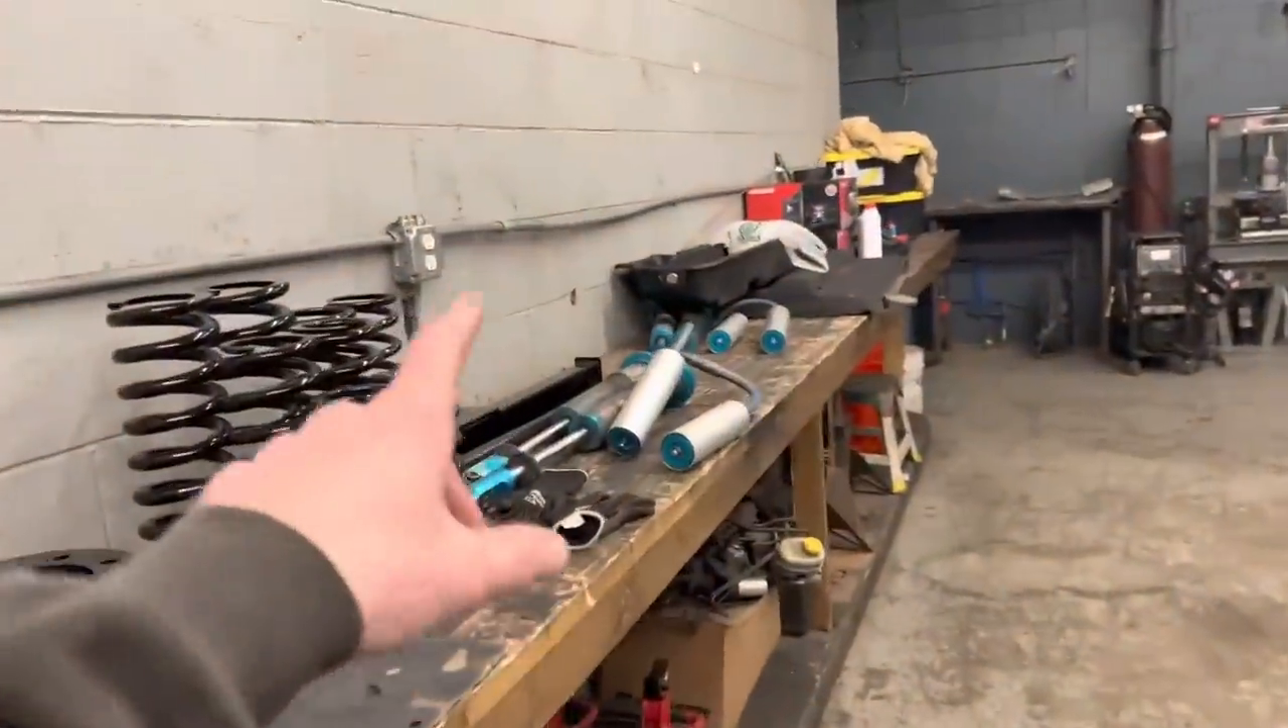And then the coilovers are out Those got to get cleaned And the springs have to get put on them.